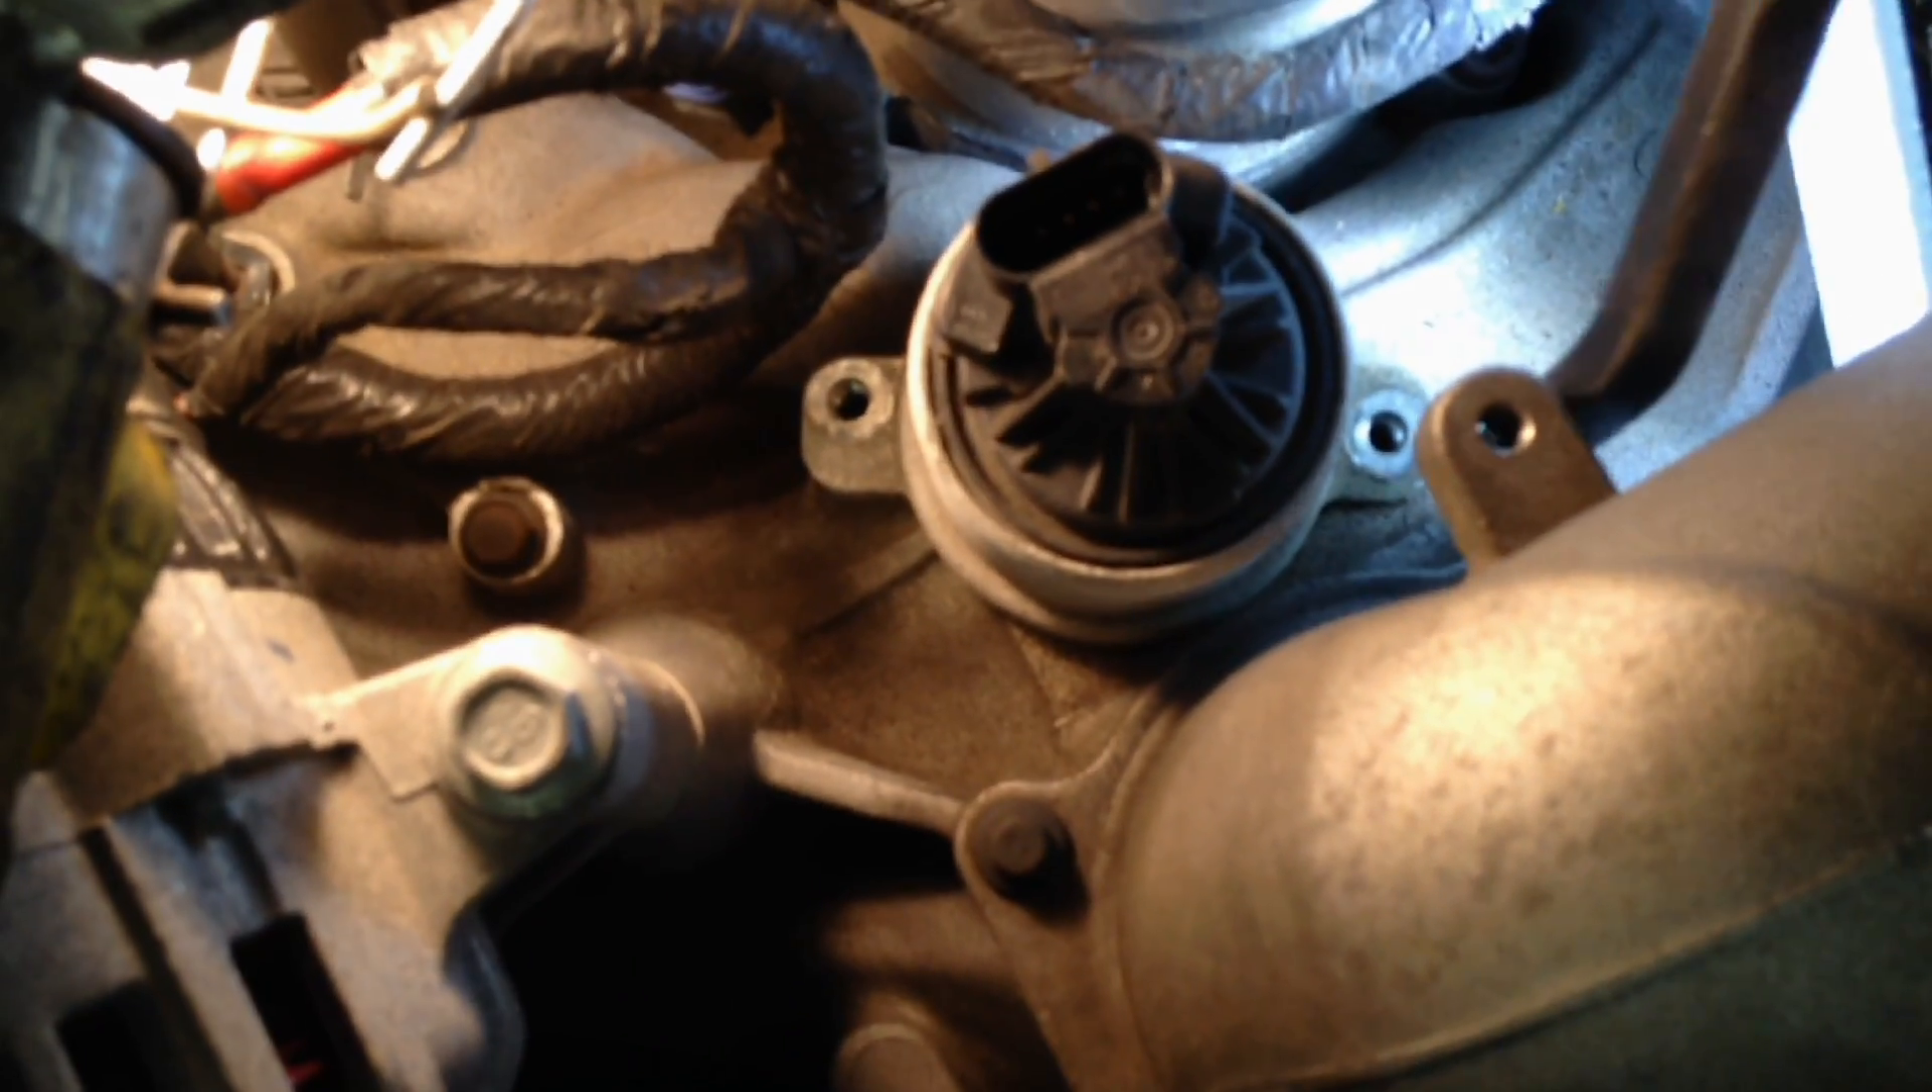Okay, so our bolts are out, the valve's still in there.